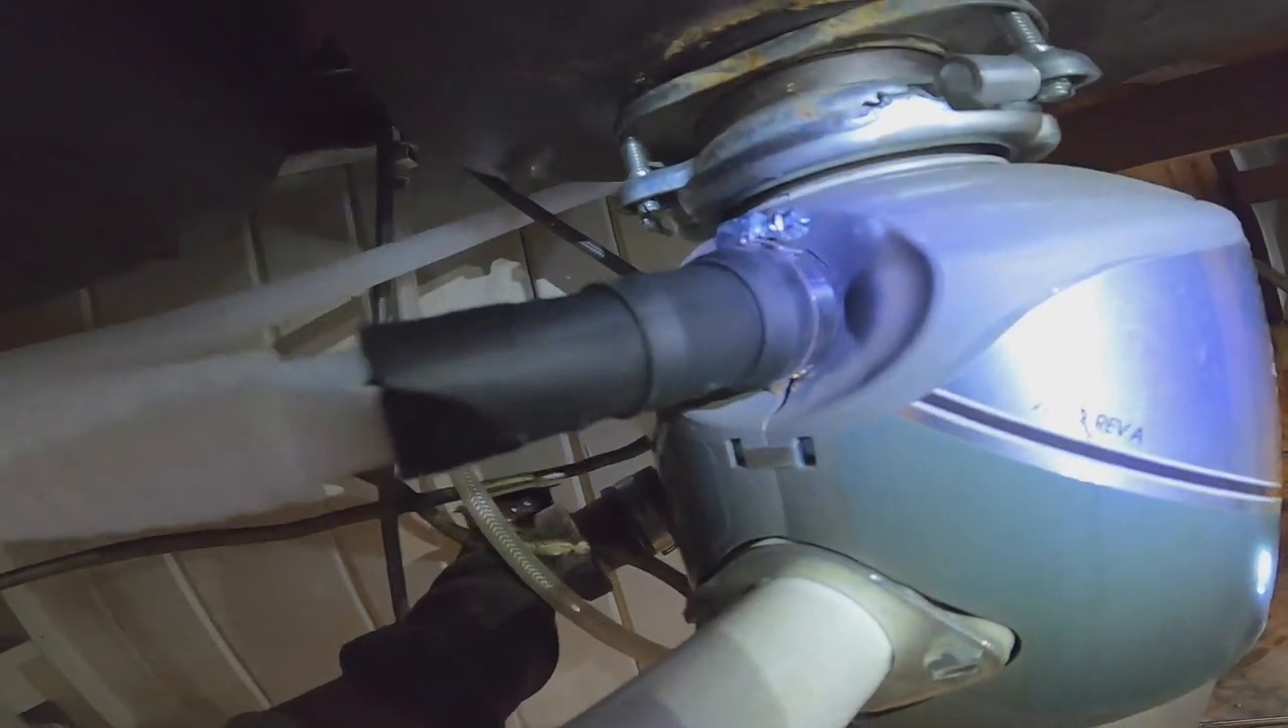All right so we got the drain hose on.